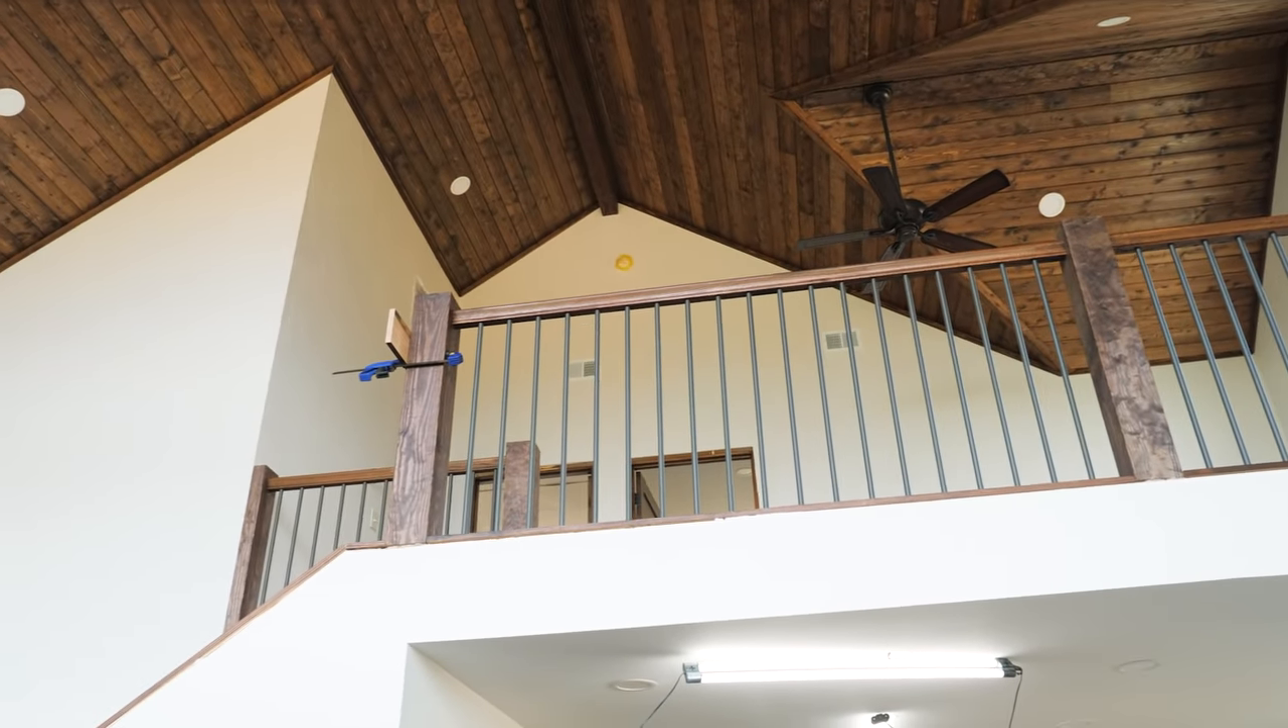I was able to get the second piece of level rail installed, everything's solid.